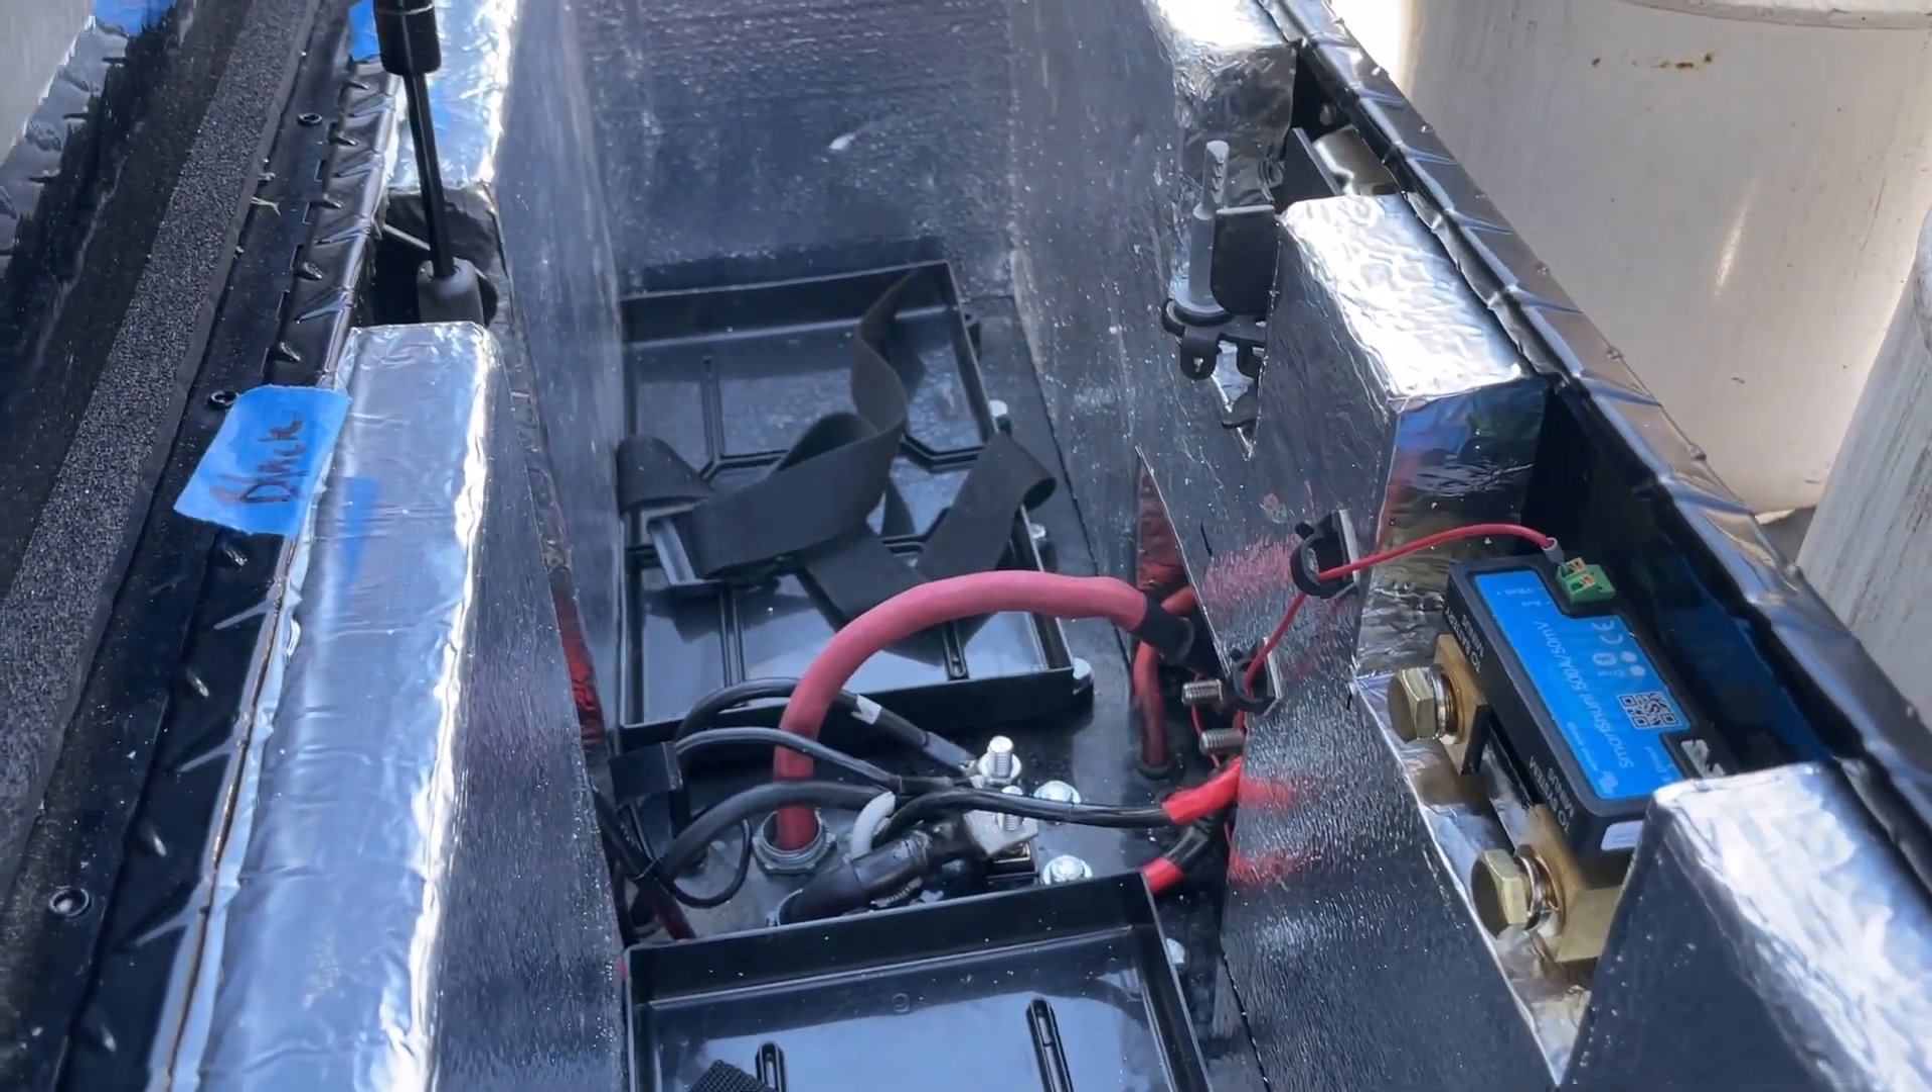I've got the insulation back in place.